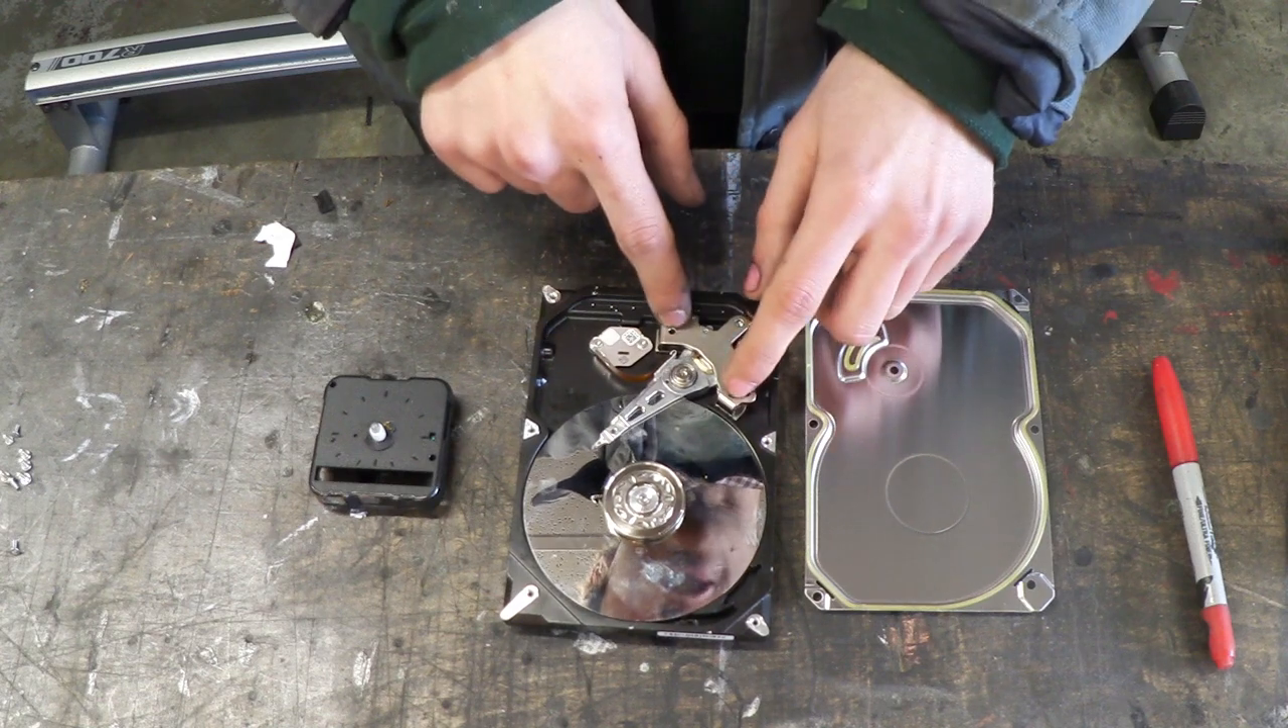This panel lifts off and now here are the contents of the hard drive.